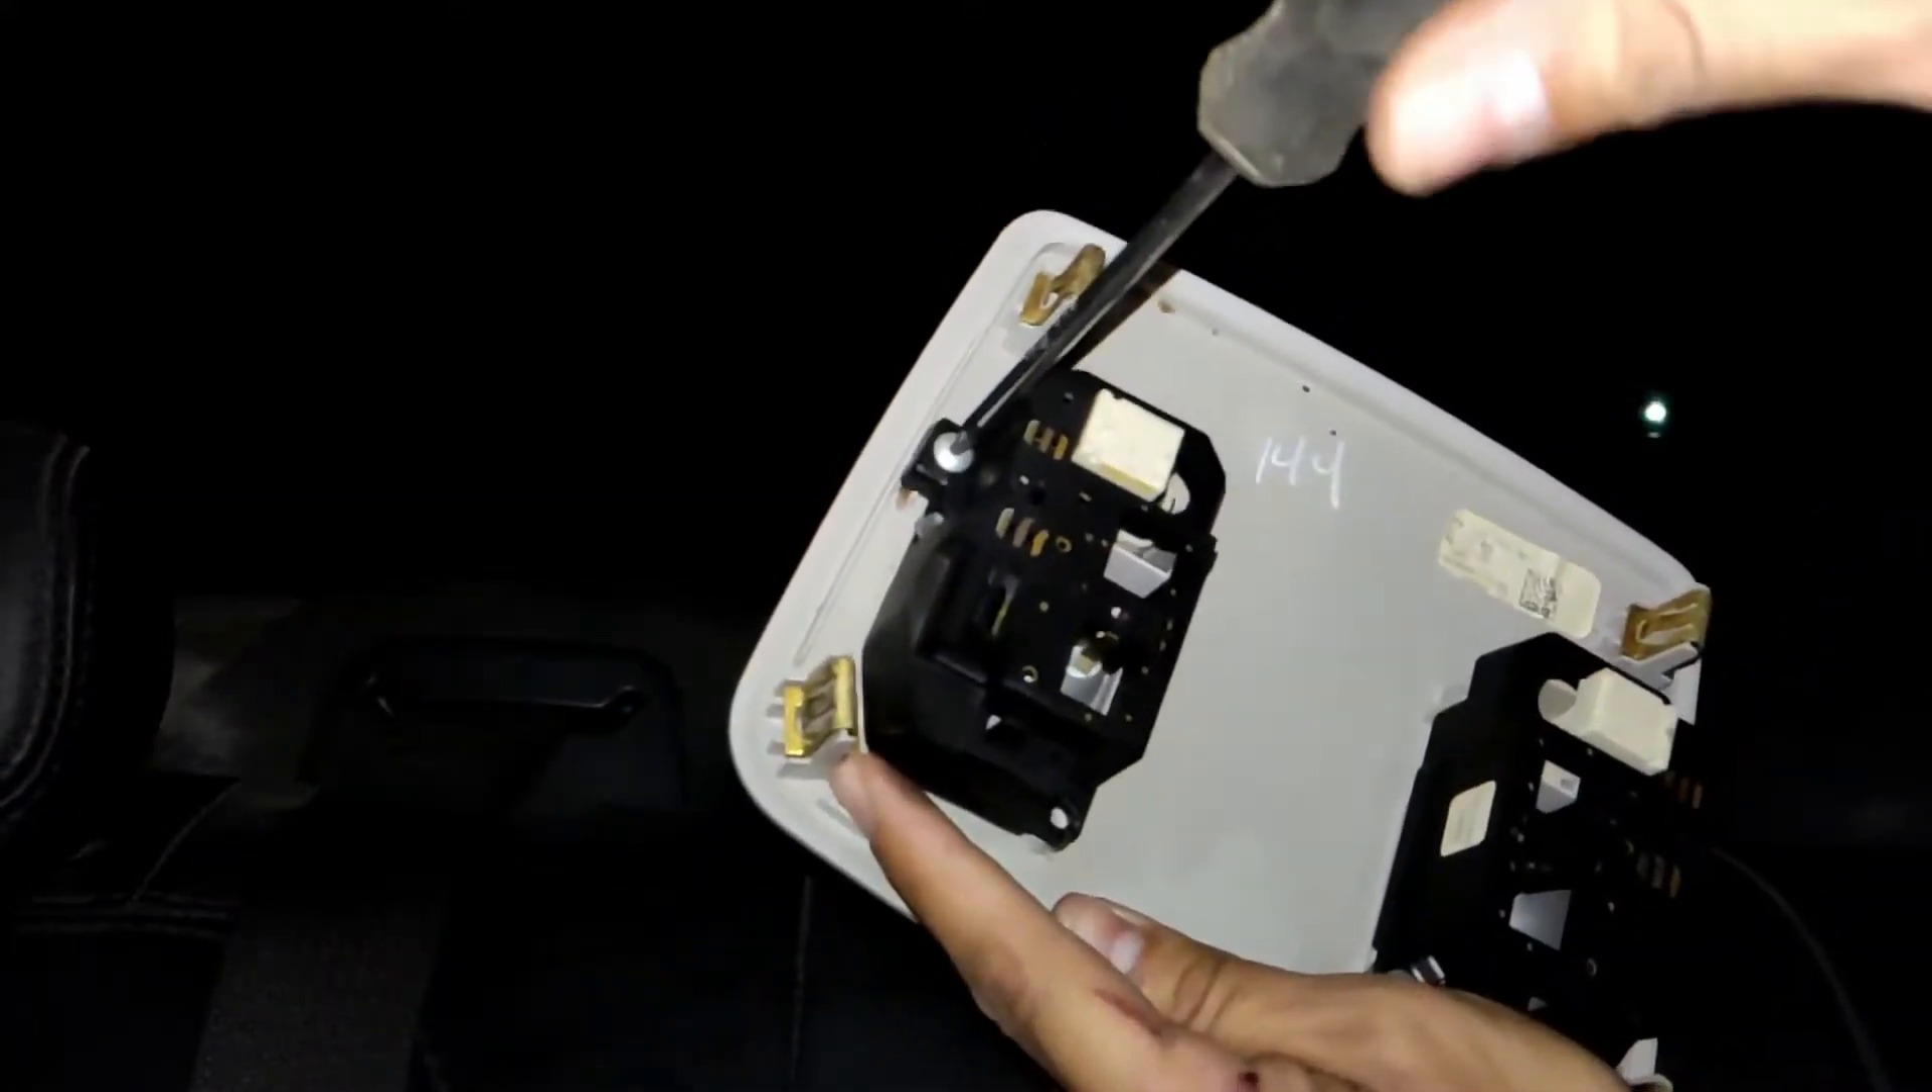Y ya tenemos el panel suelto. Para poder quitar los focos.